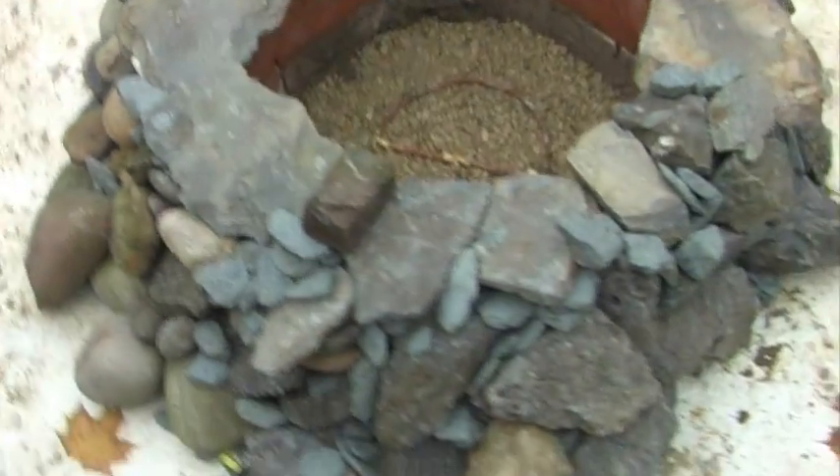There's pretty much the finished thing all I need to do is put the the lava rocks in the middle.